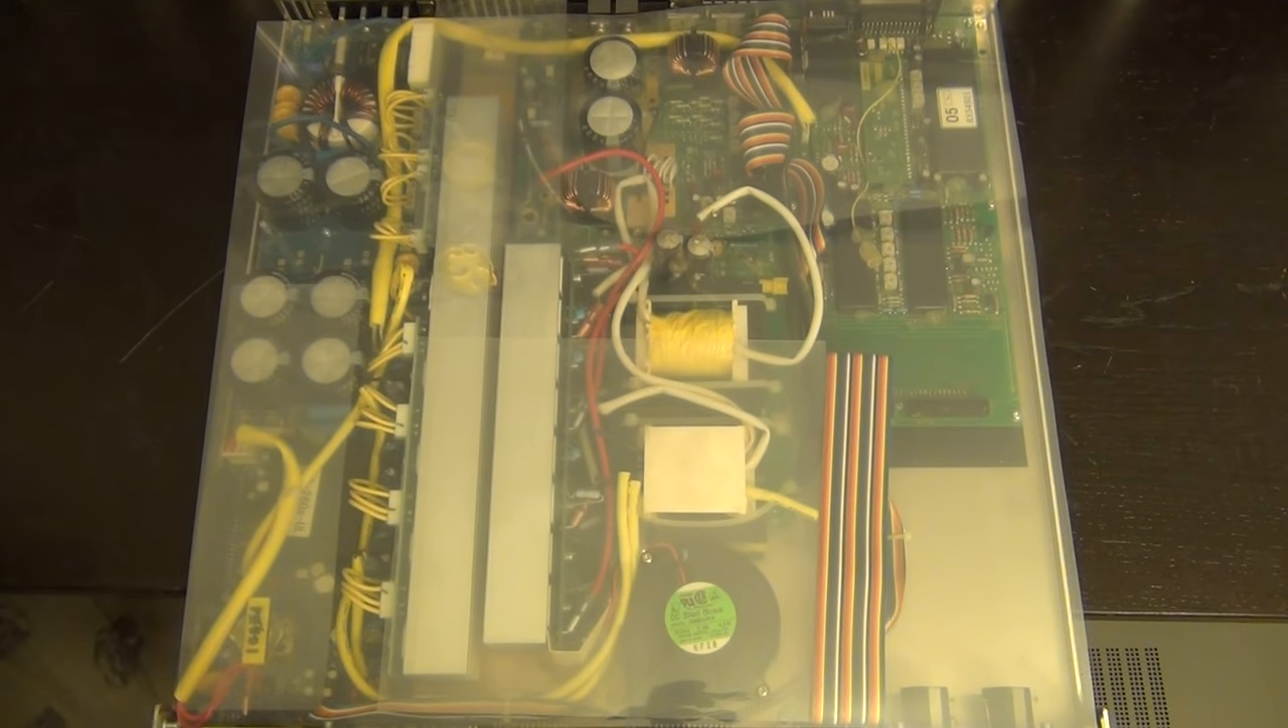All right and here's the instrument with the top removed.